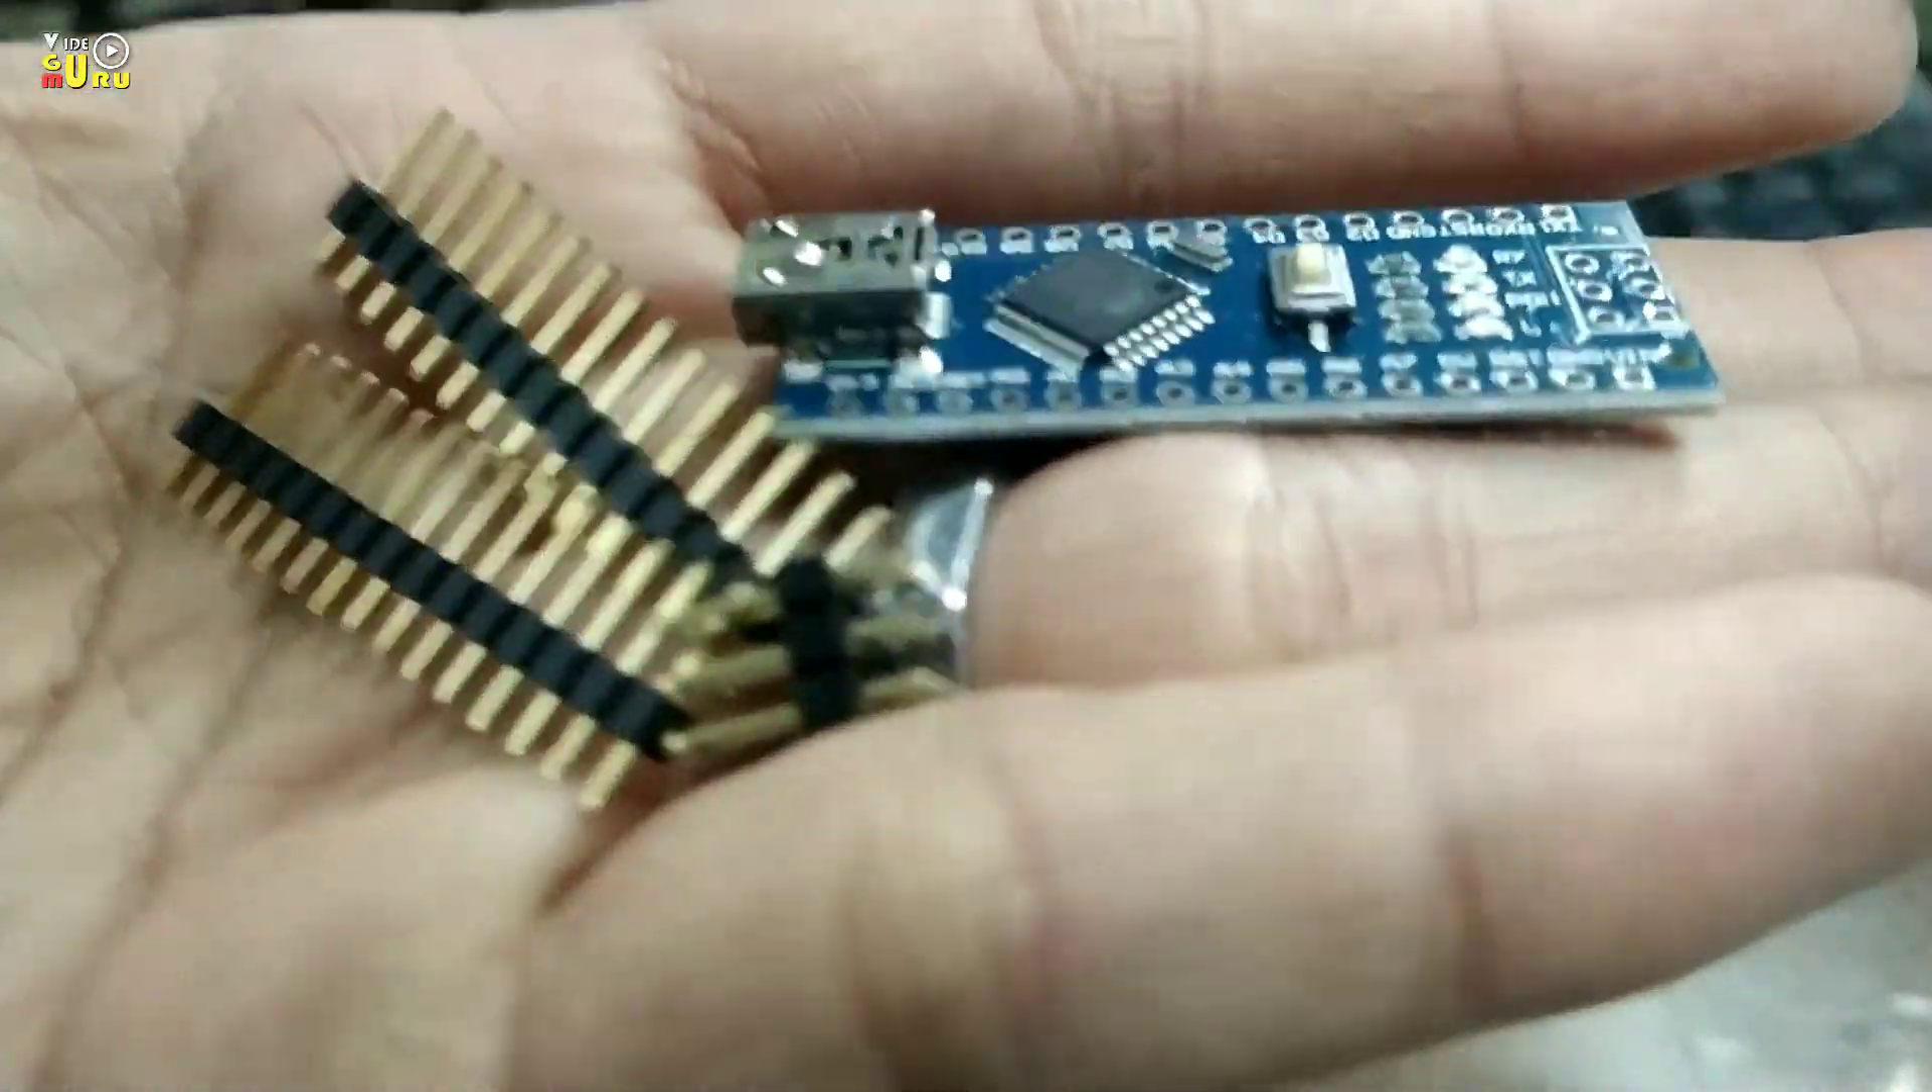Ya disini Arduino masih belum menyatu atau belum disolder.